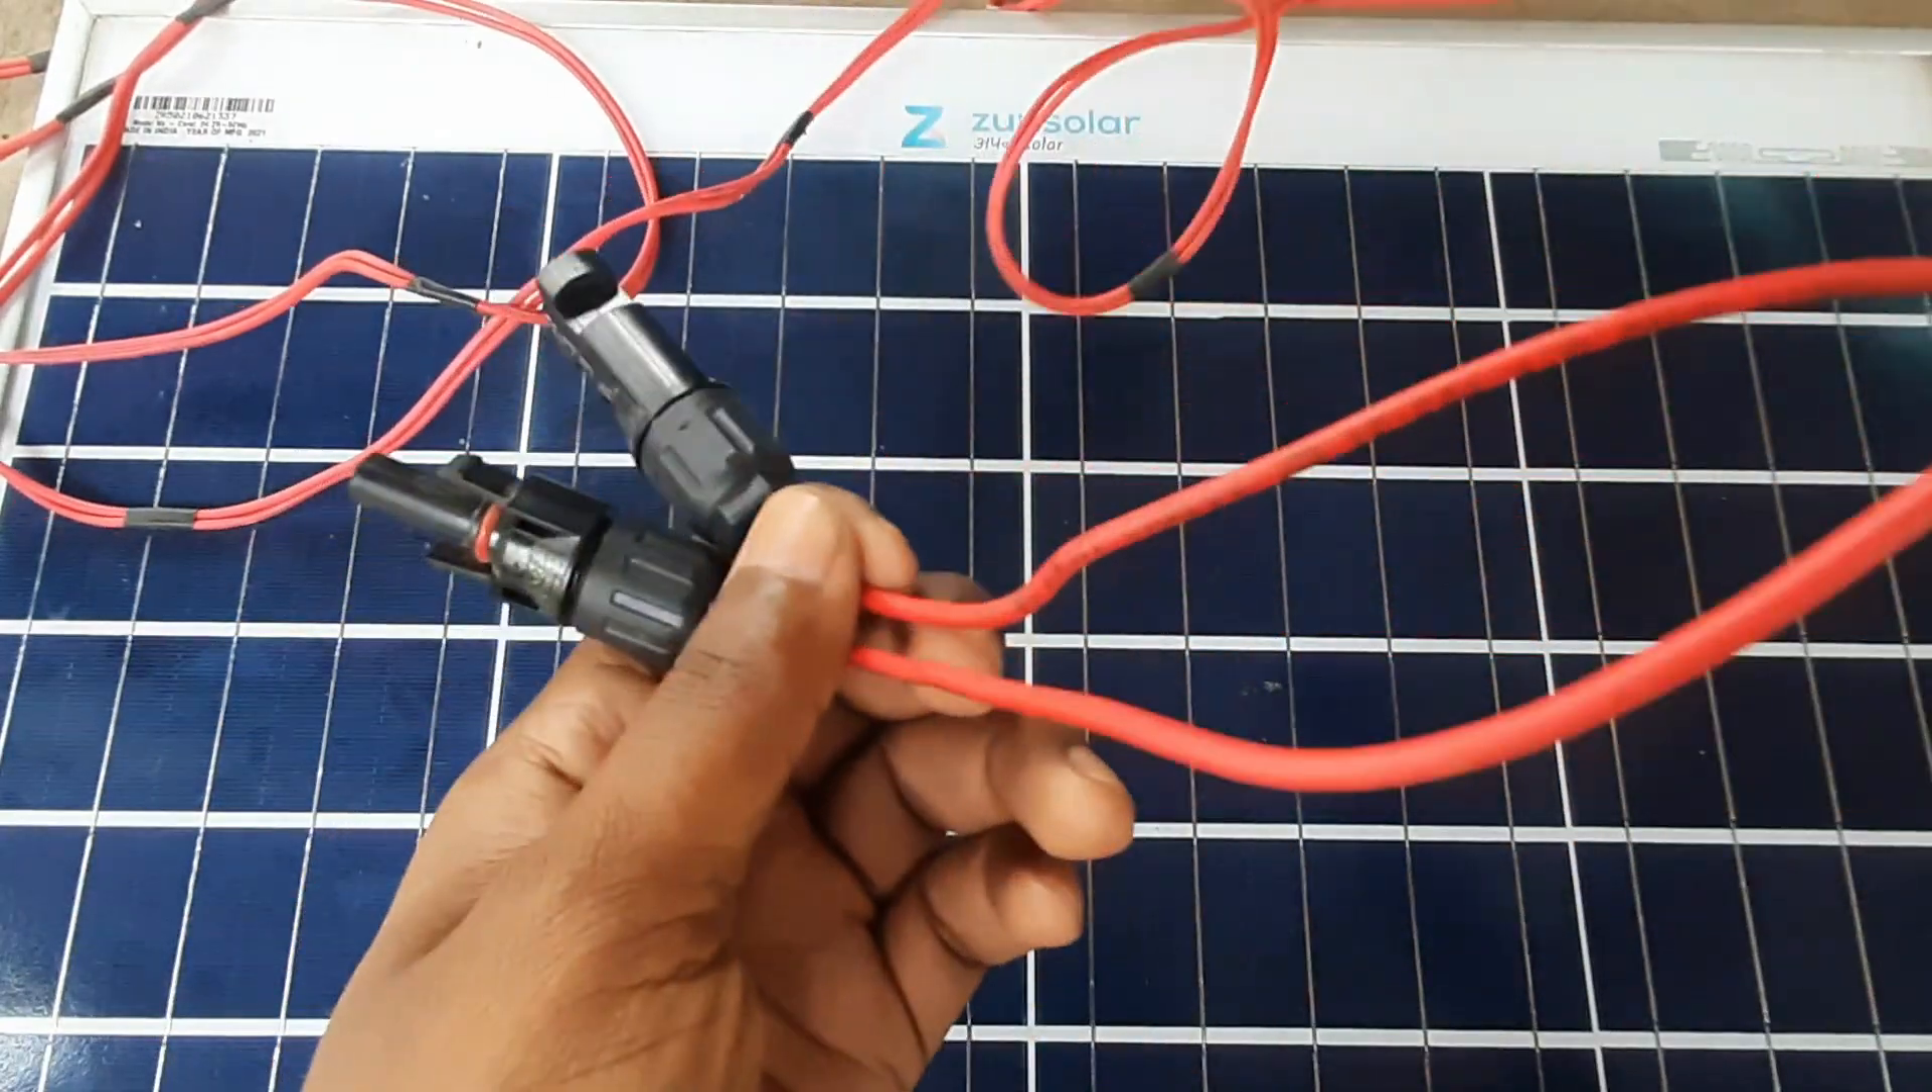मैं दोनों mc4 connector में wire को connect कर दिया हूं।